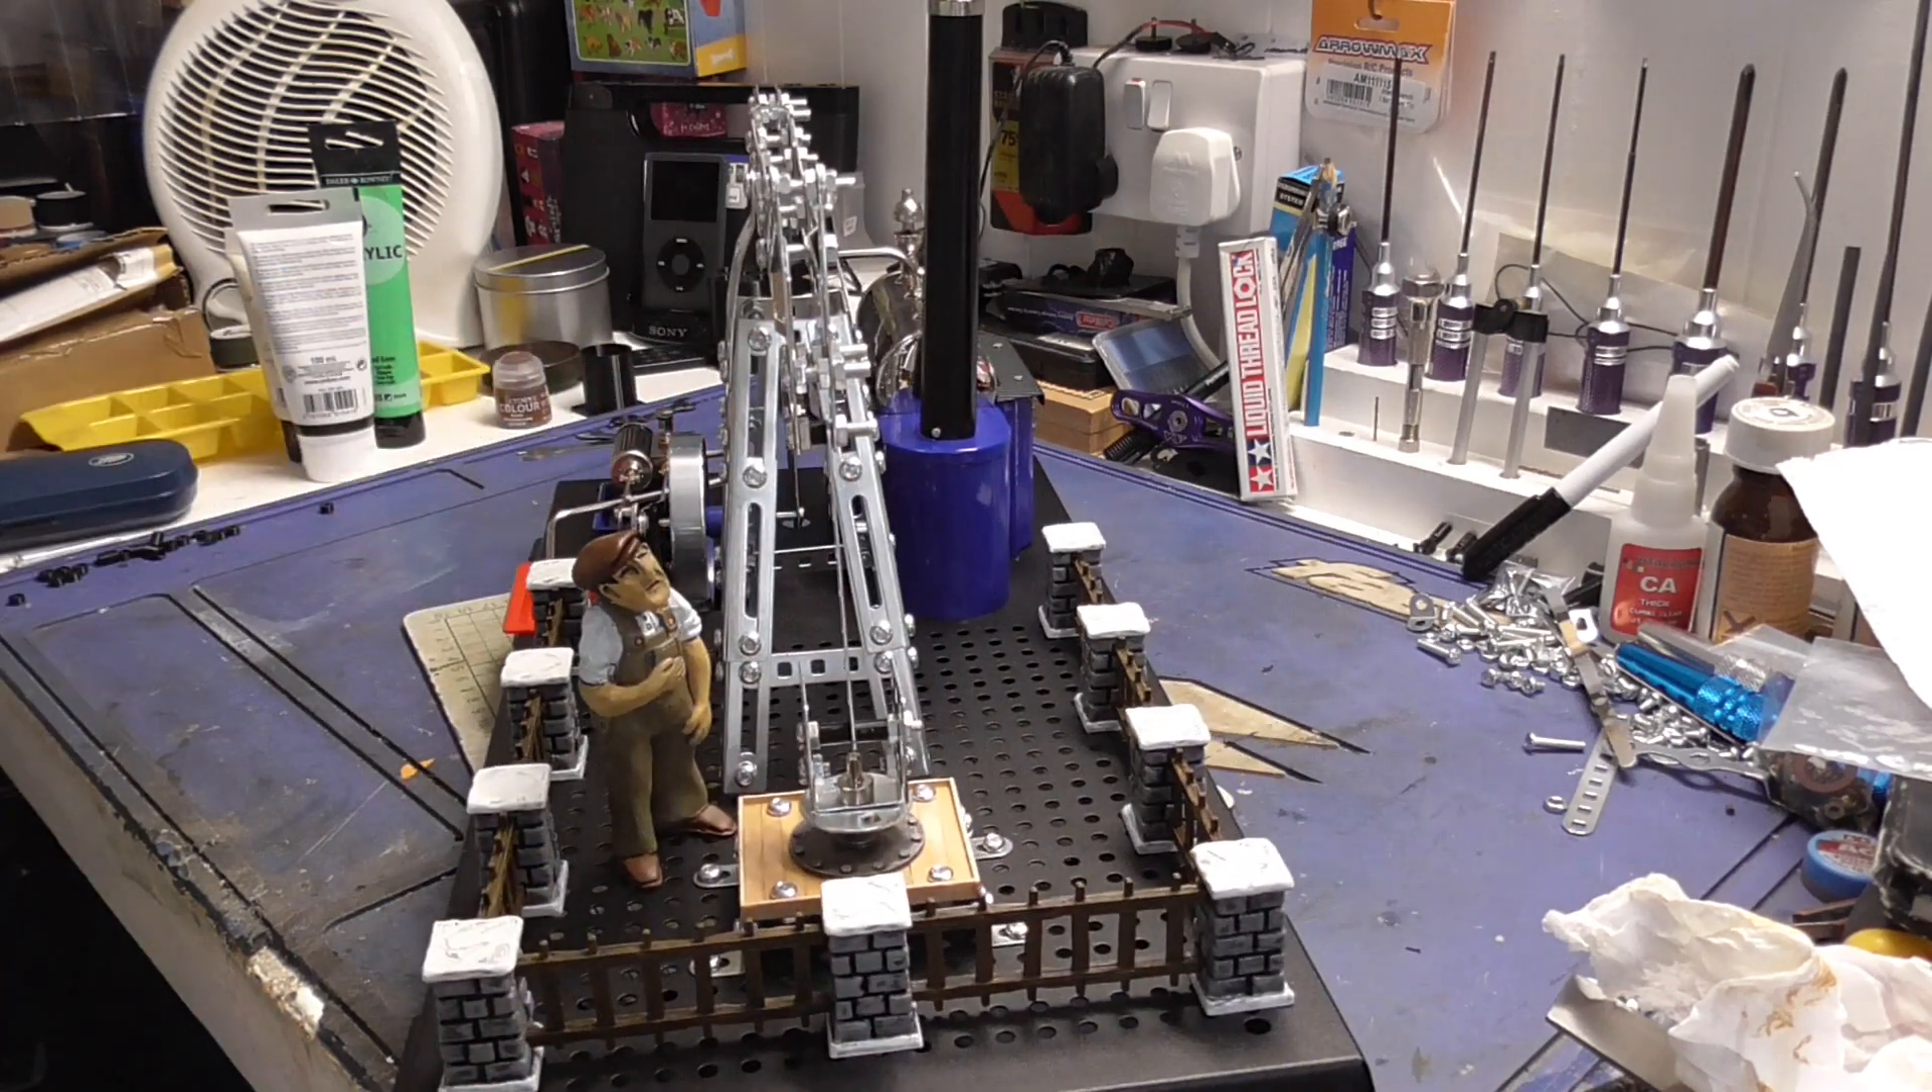Well there's all the fencing added and this part of the diorama is almost finished.